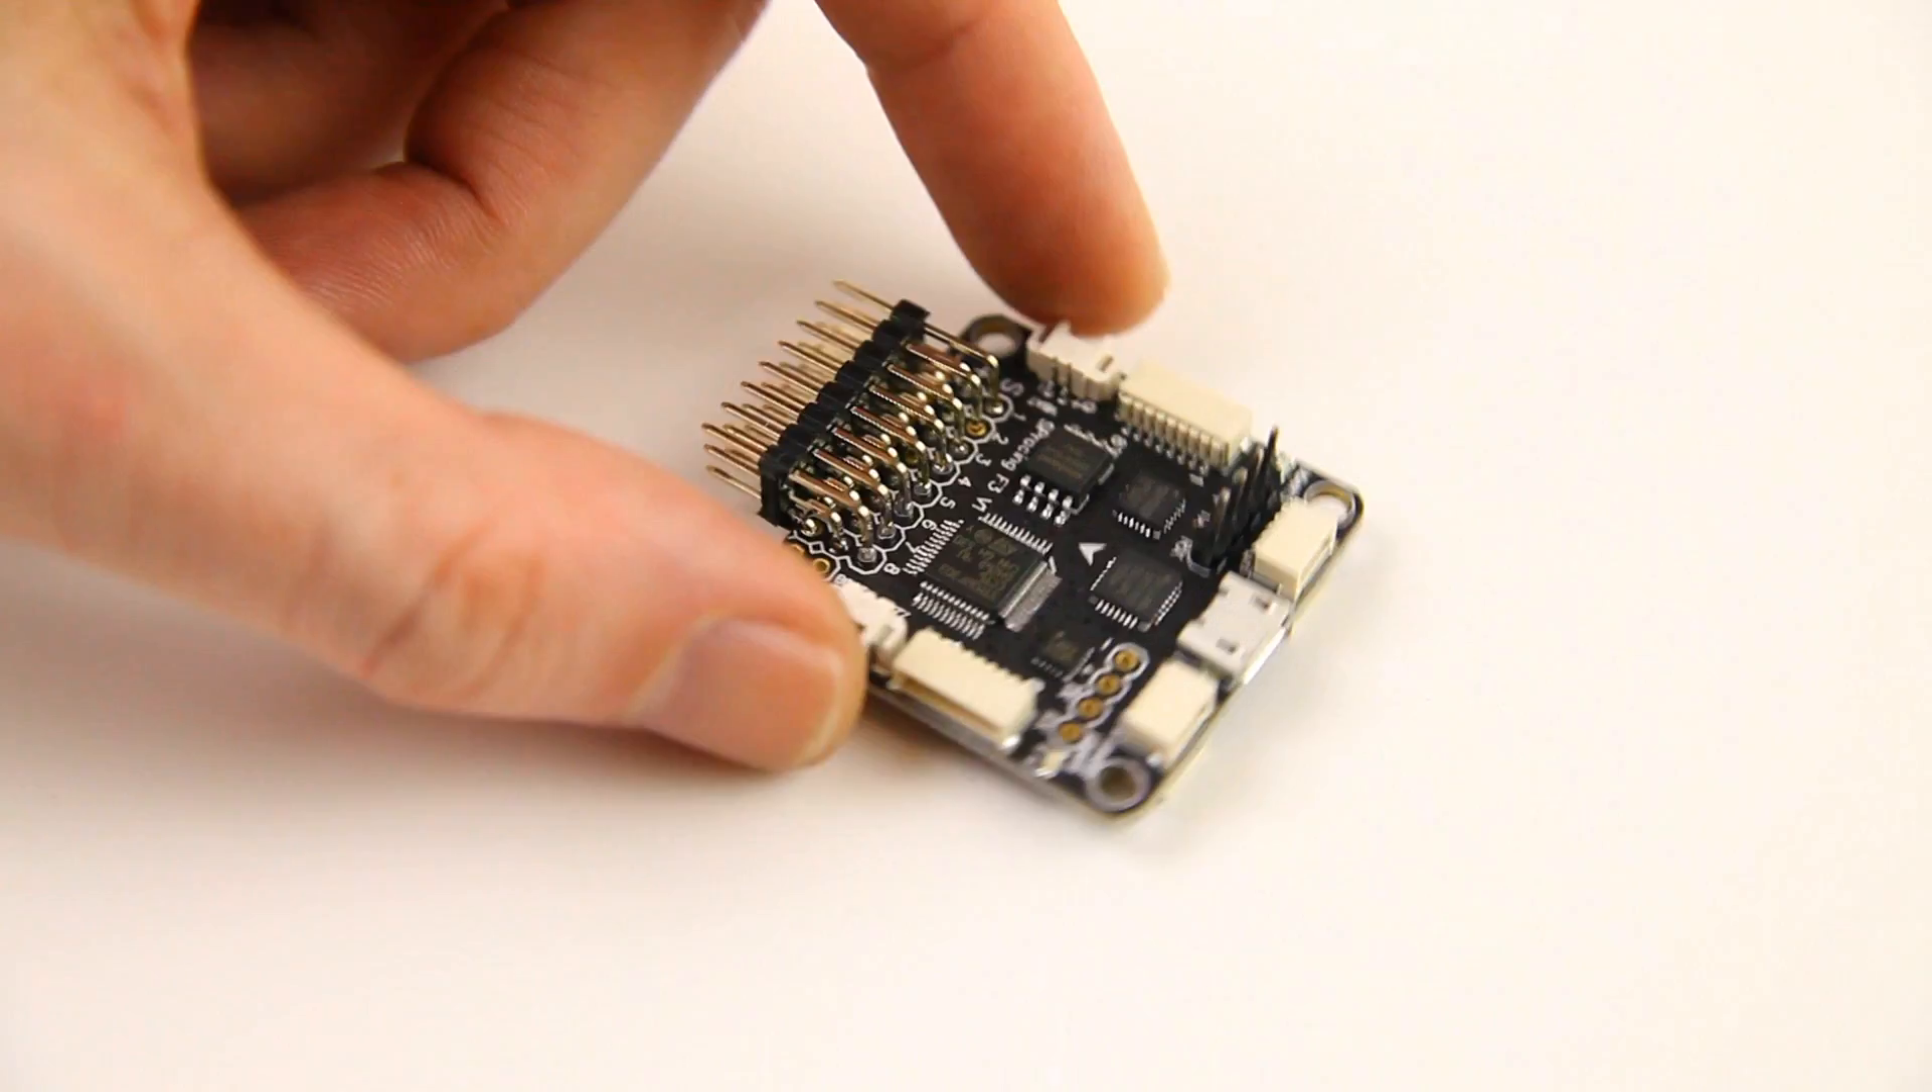Okay, as you can see the flight controller isn't mounted in my quadcopter yet.